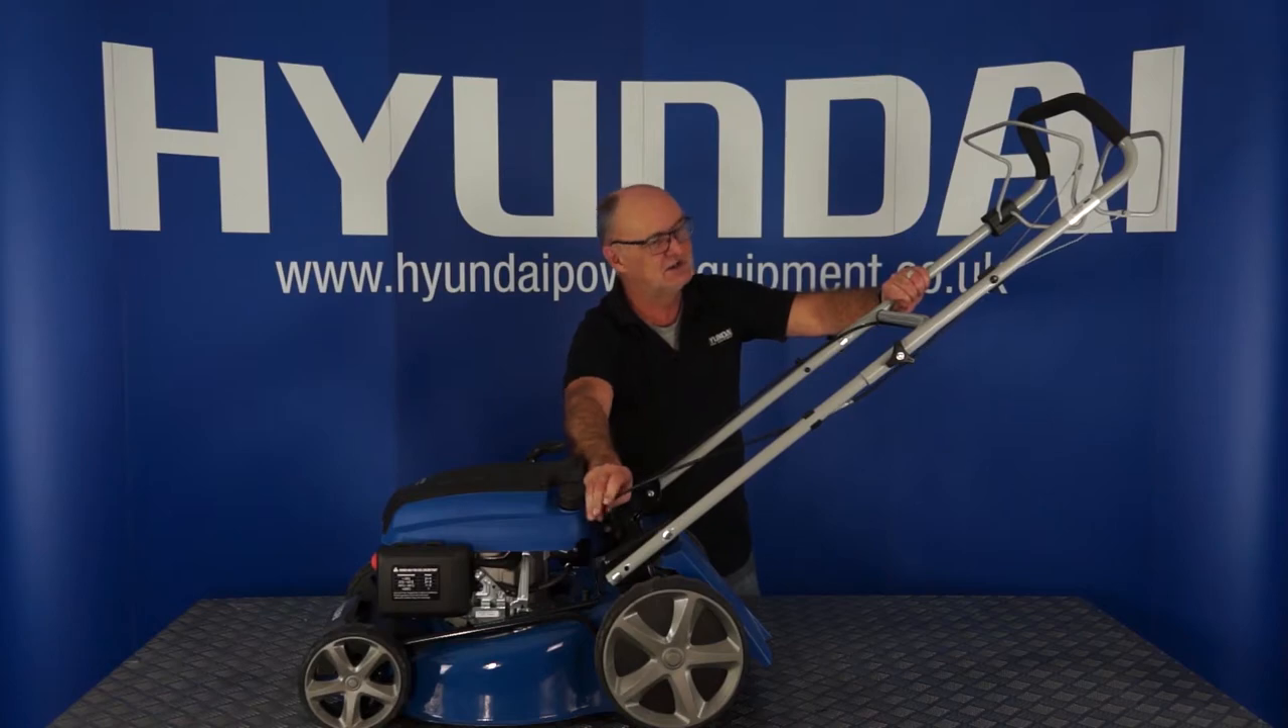And that is the handle assembled.